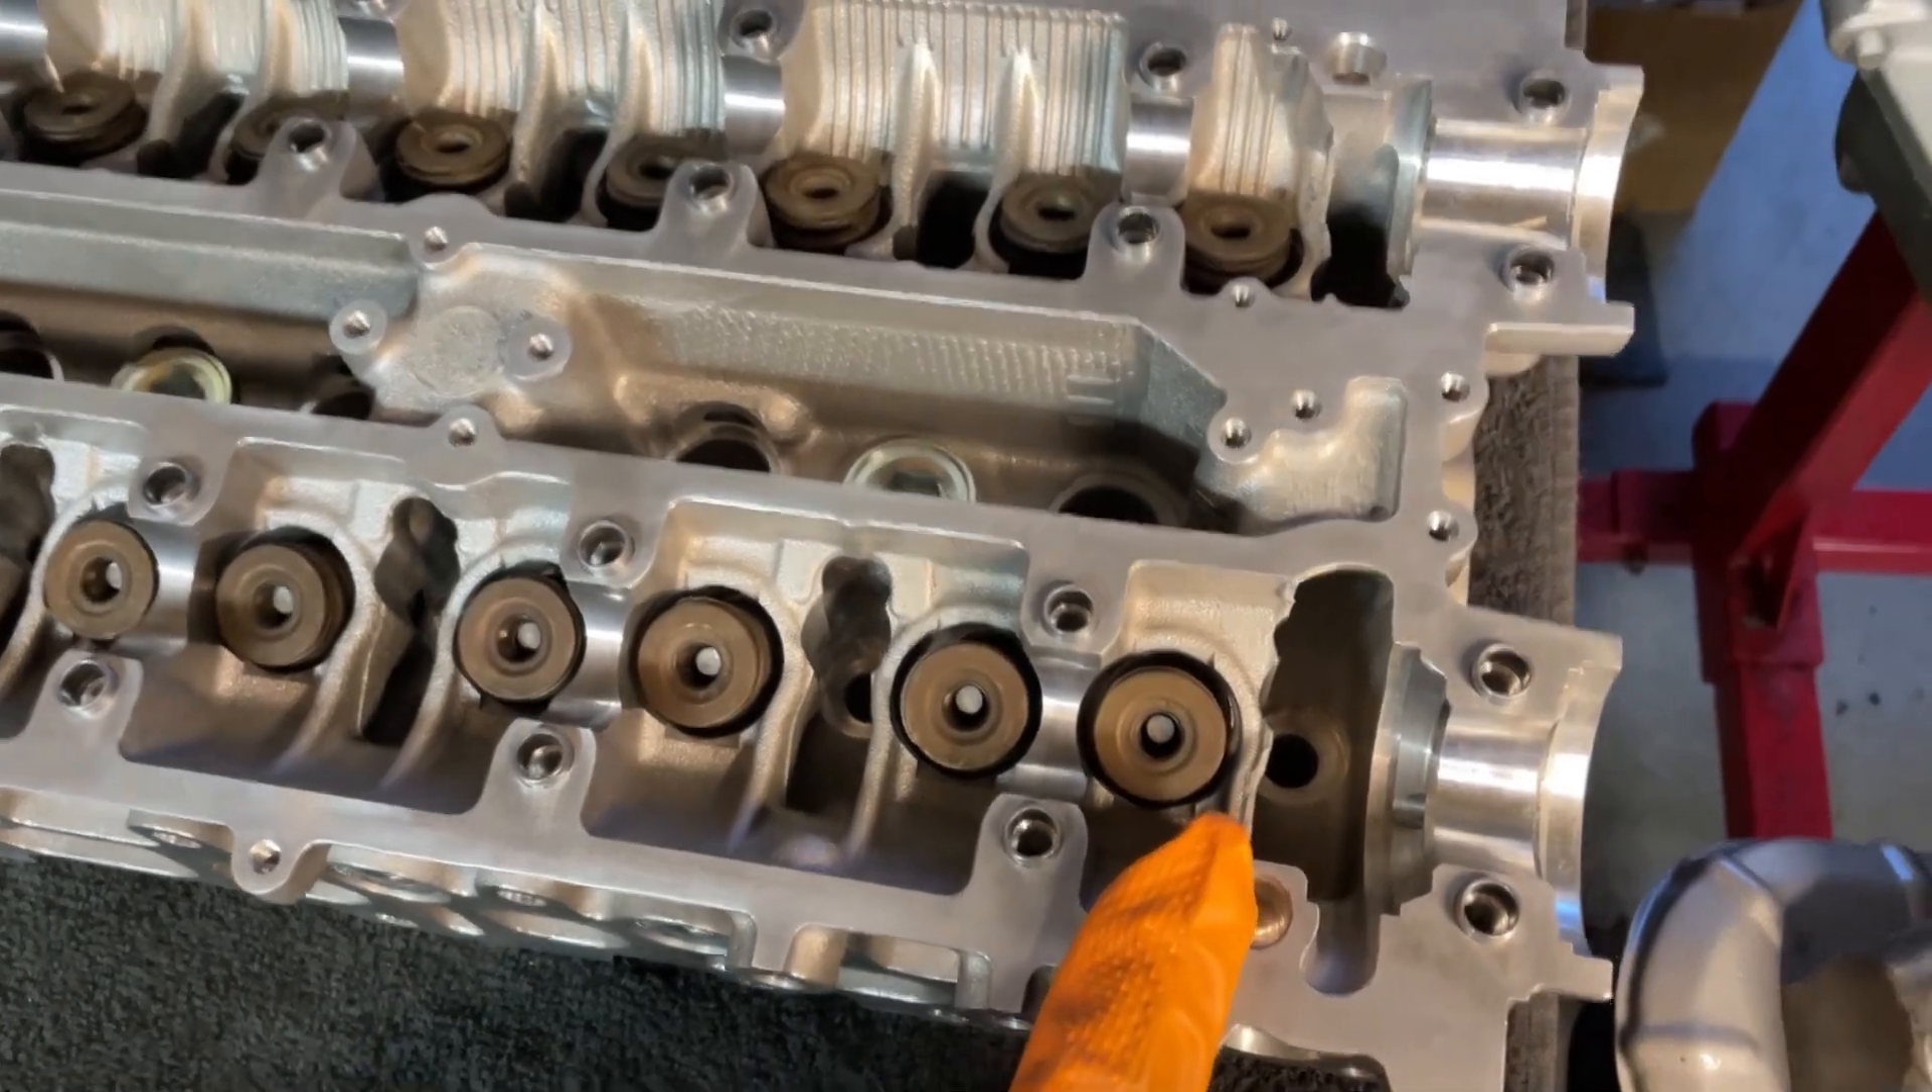So all the spring retainers are clean. Just went ahead and popped those in there.